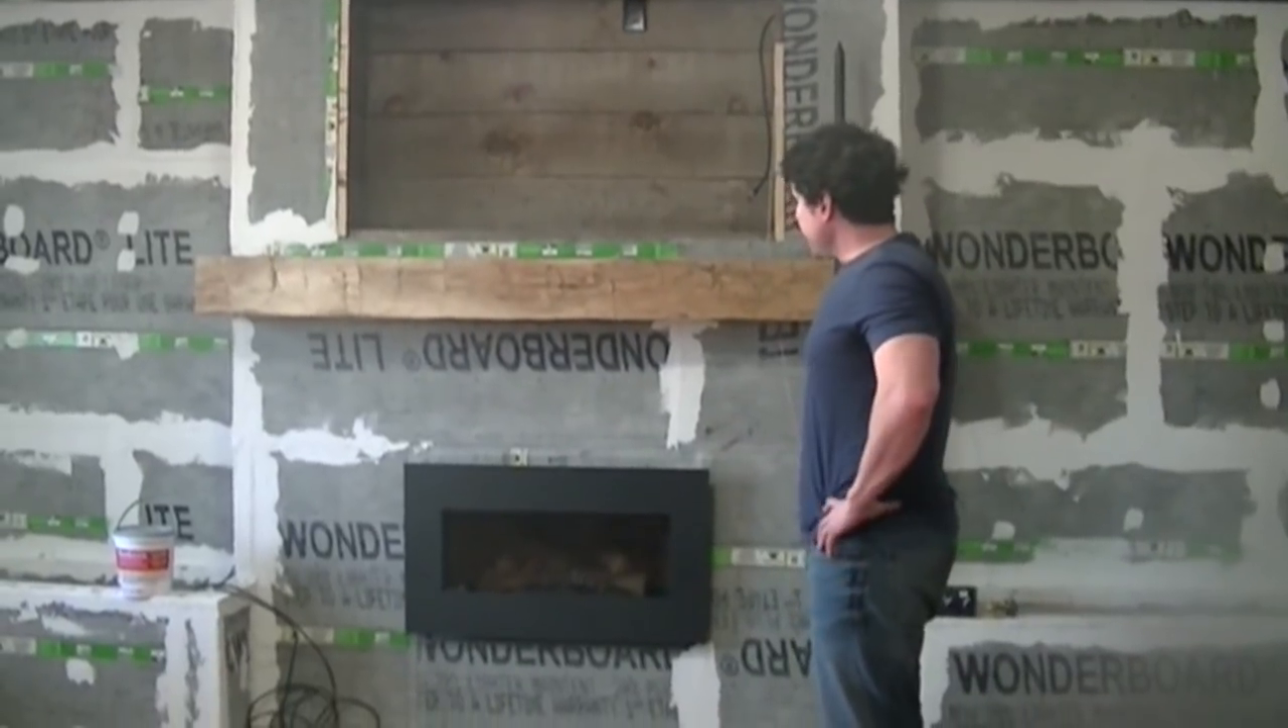Got the fireplace in there, that's a really nice Napoleon unit, really liking the looks of that.